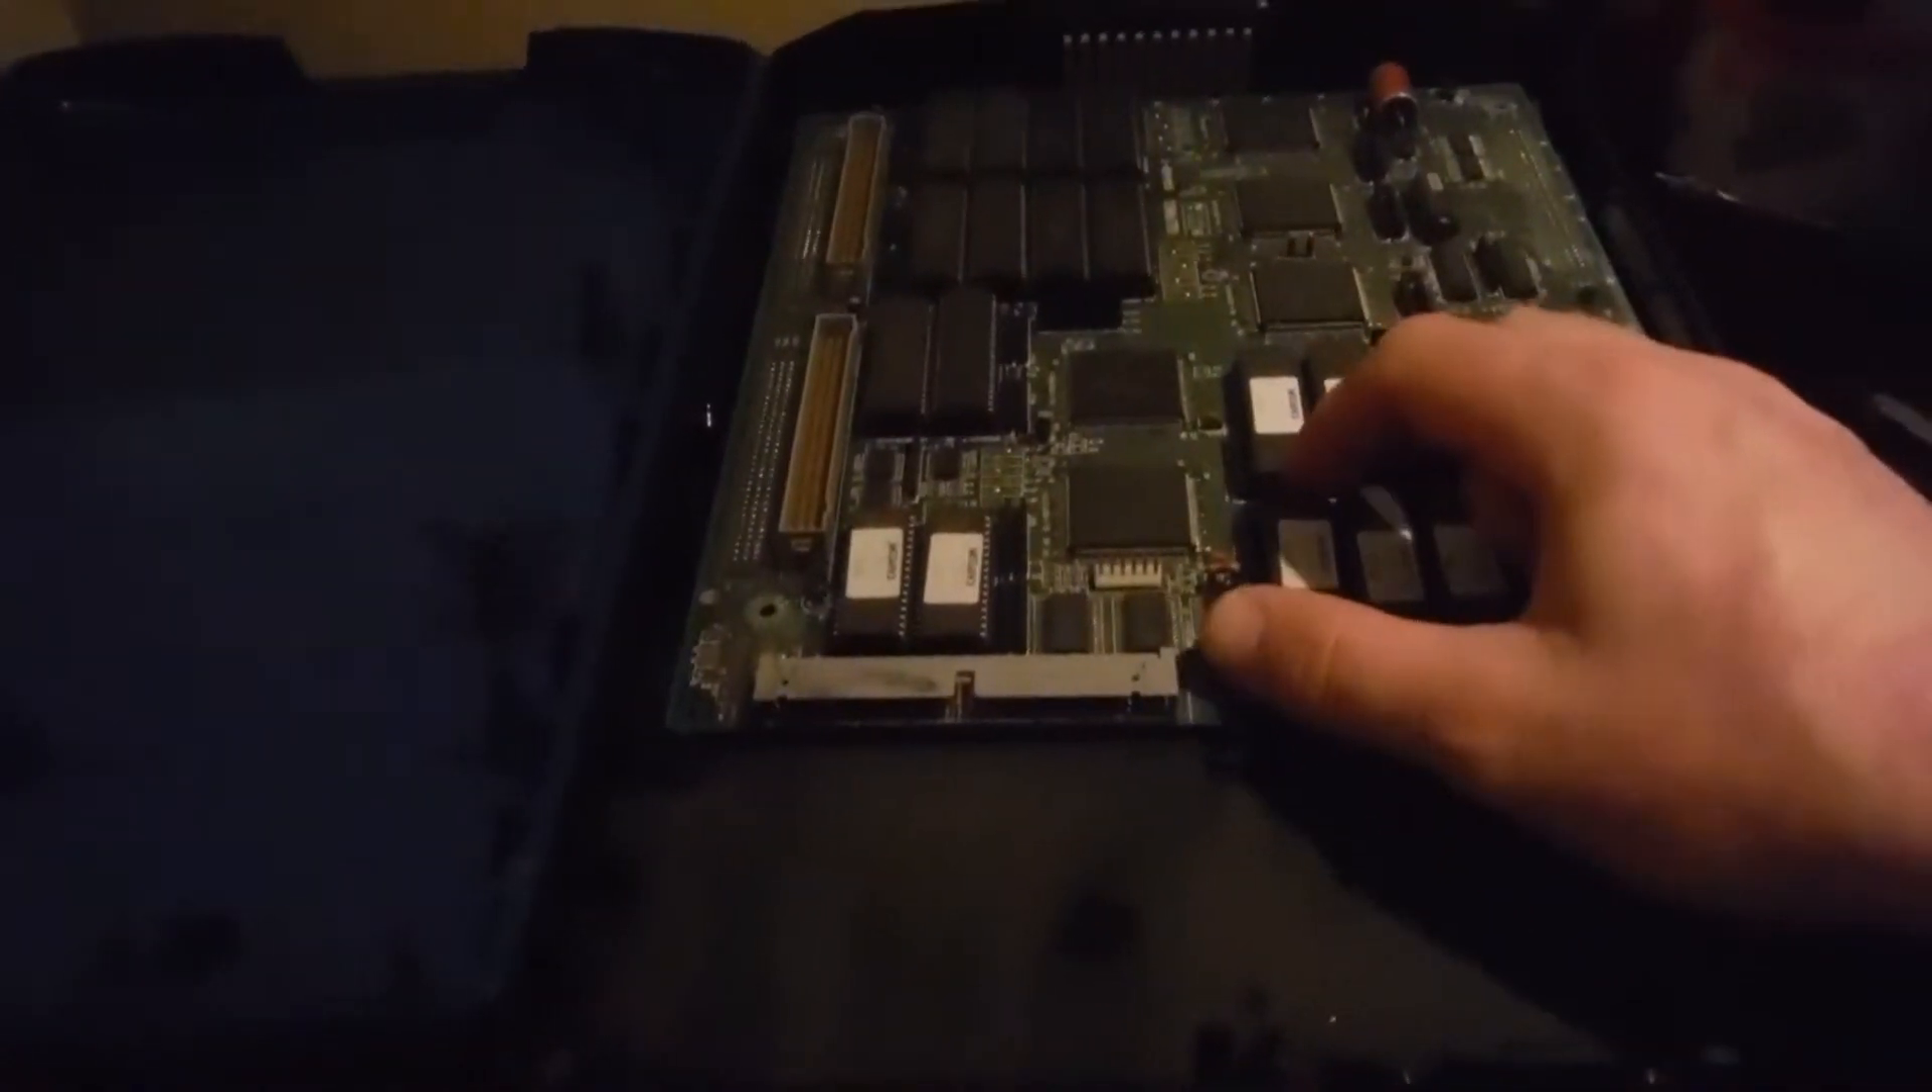Alright, the shell casing's off. You know, you can see the board here.